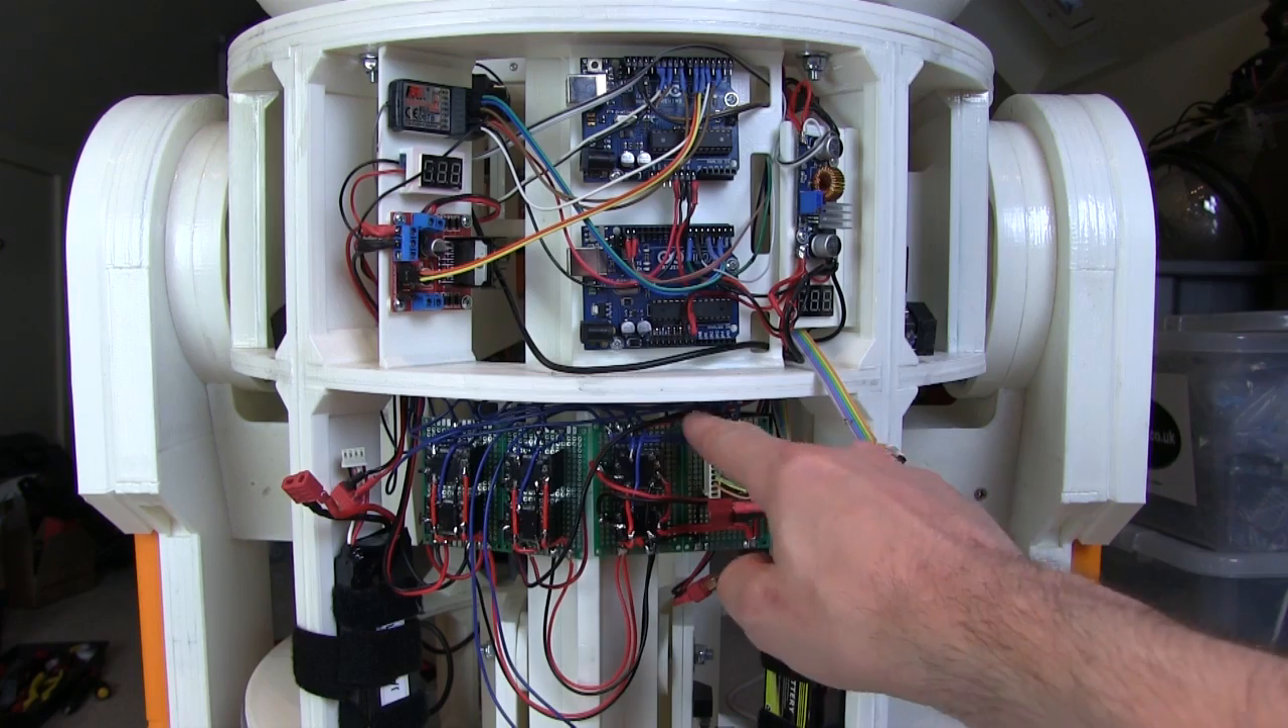So I've obviously fitted these boards in here with all of the wires that go off to the switches.